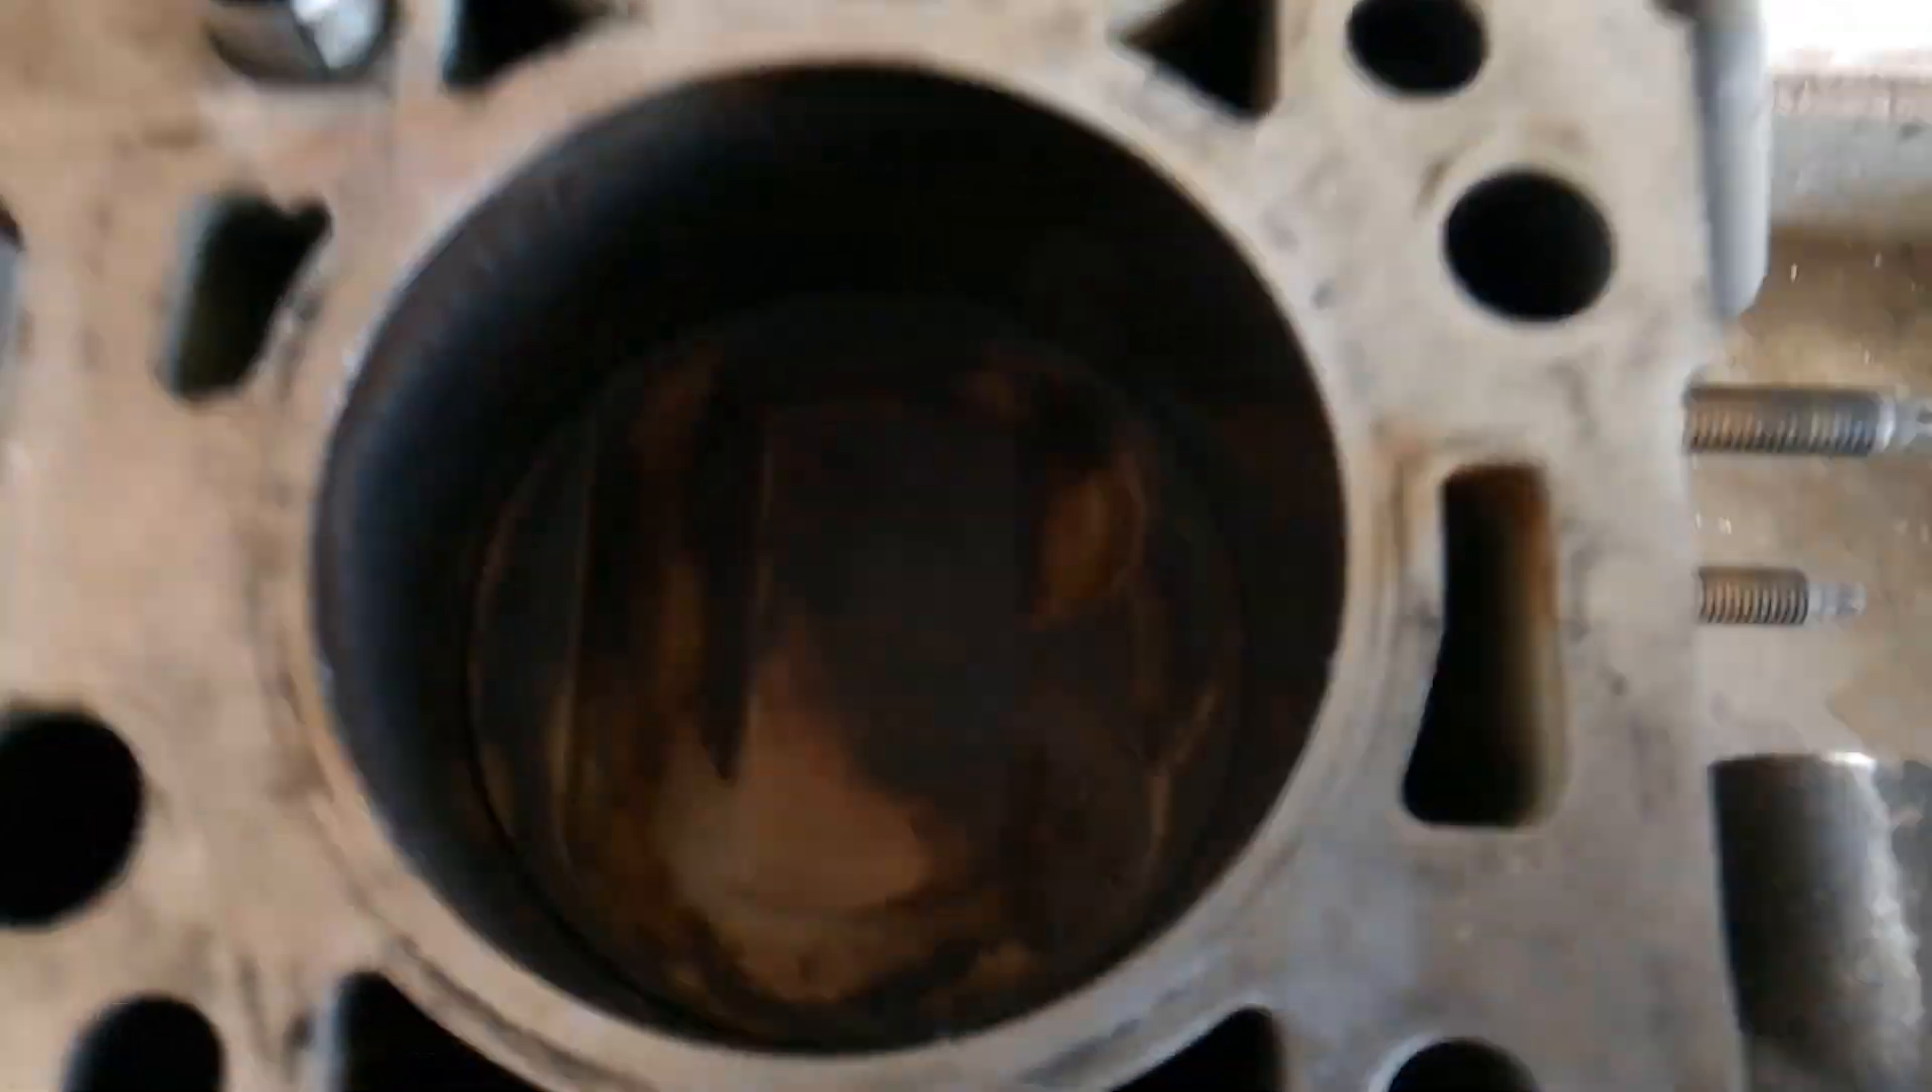So, you can look at the piston here and you can see that the piston is not all the way up flush right here.